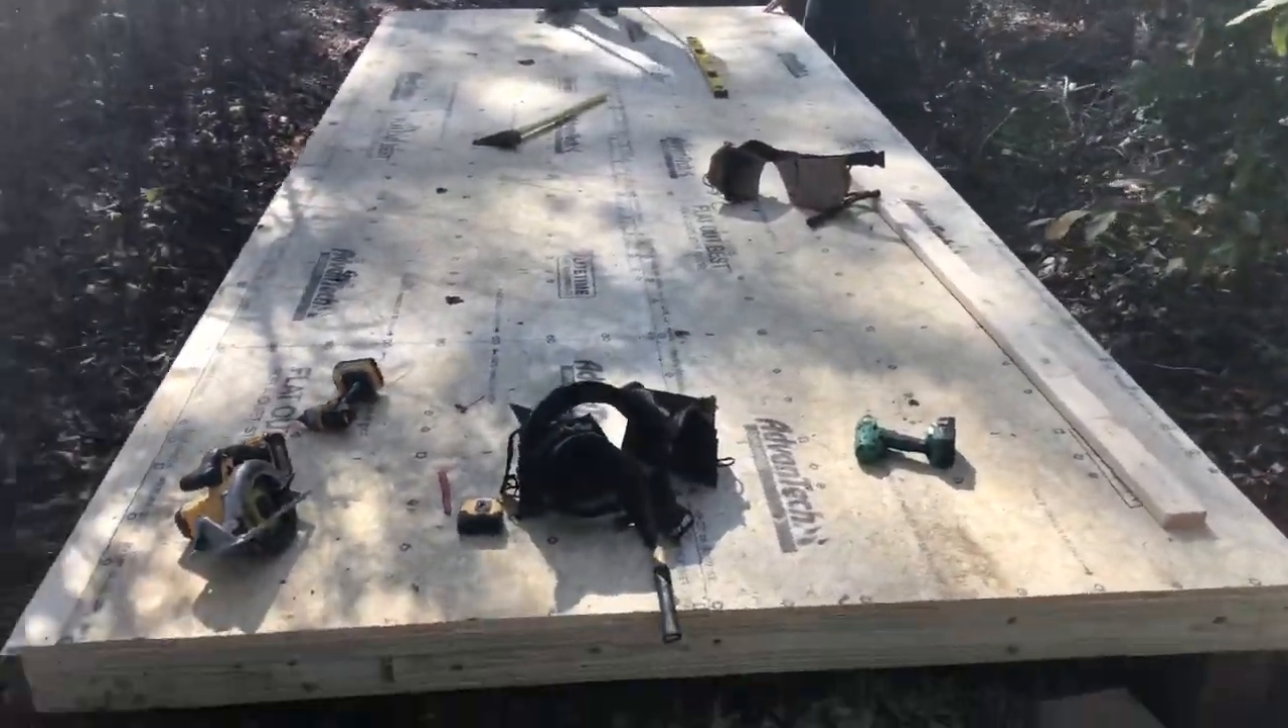Well, this is how much we got done by lunch. So we got the floor down.